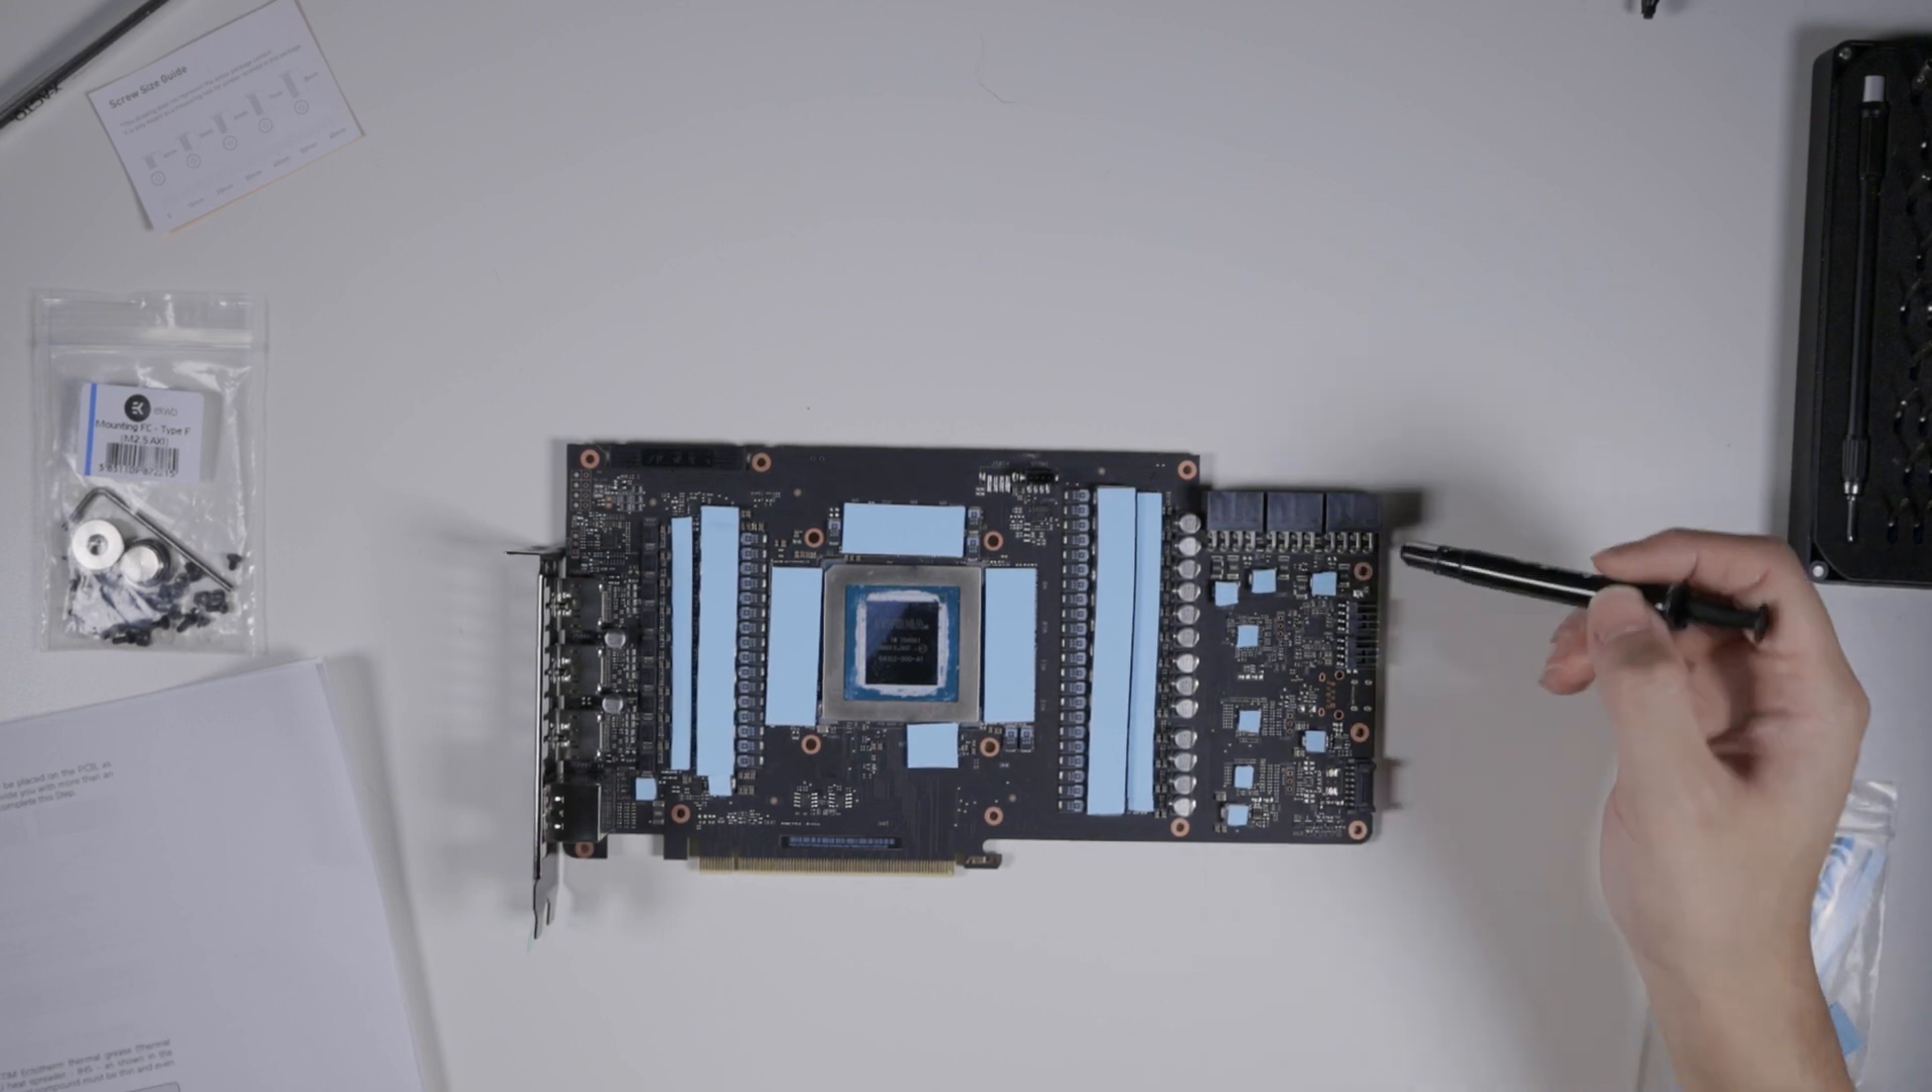So, I've gotten the thermal pads on.